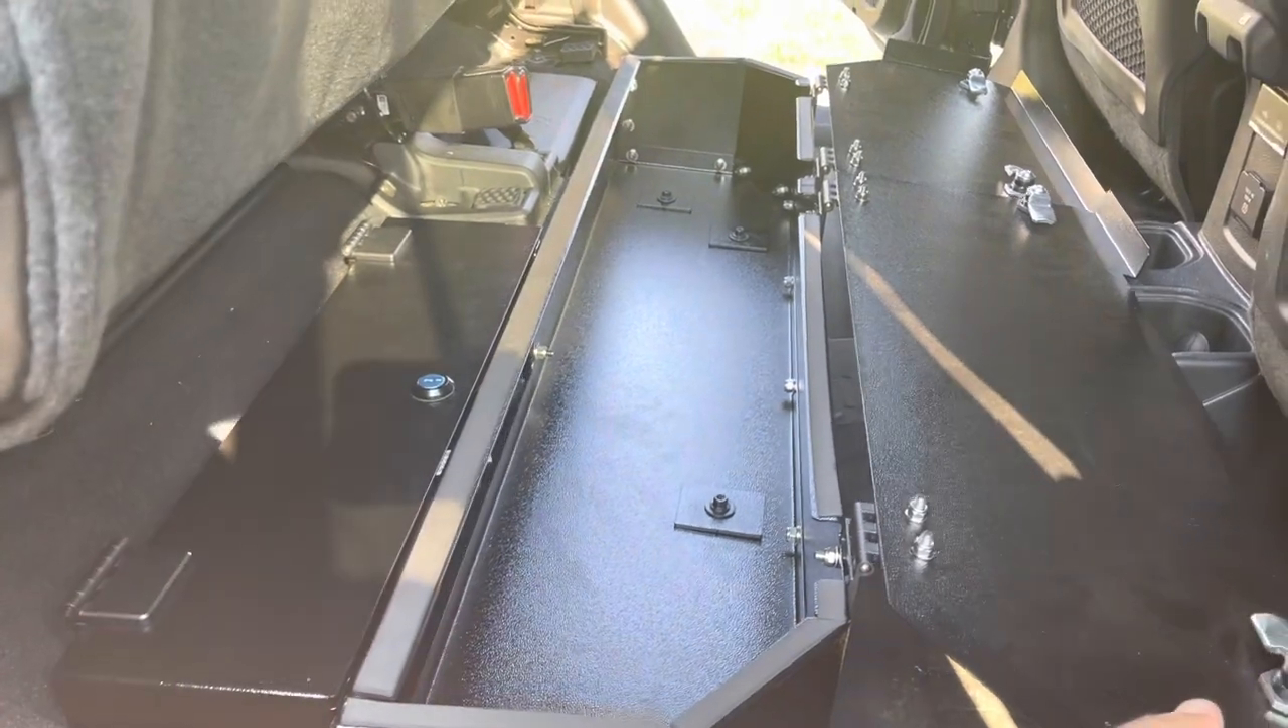And just like that, this box is now installed.